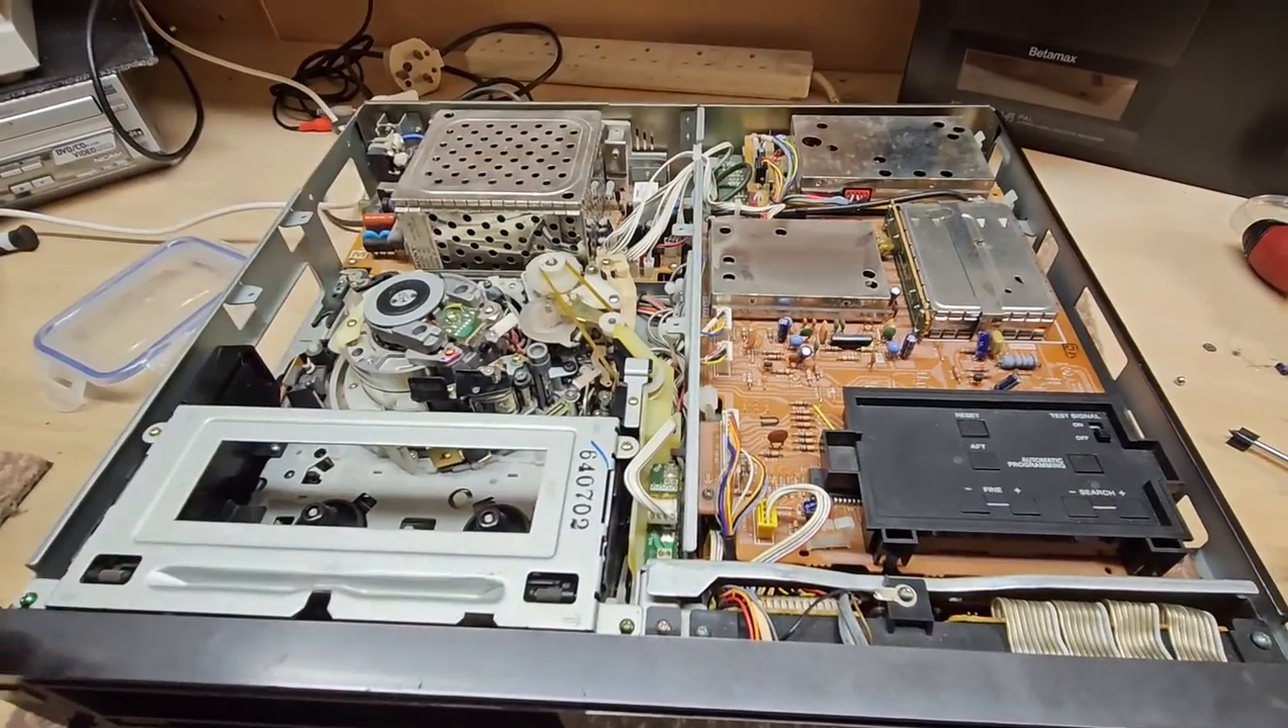I've got all the boards back into the machine uh everything's all bolted down.